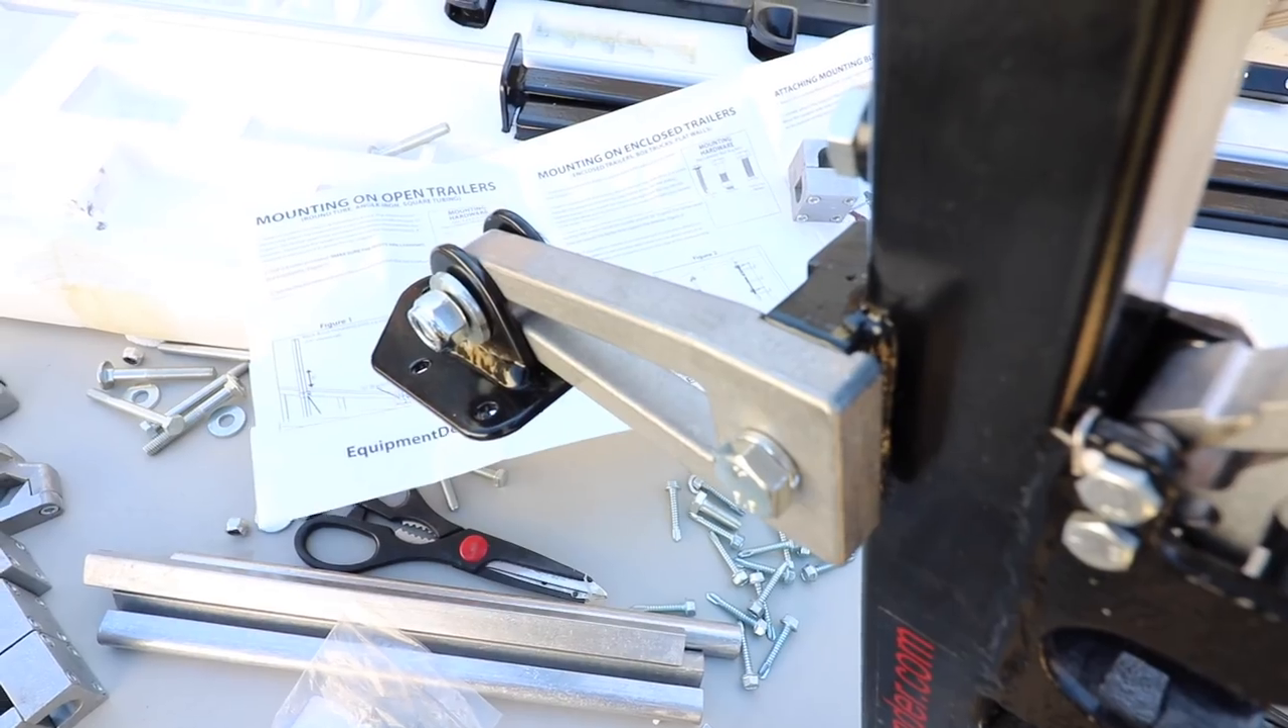All right guys, as you can see, we have the mounts now installed.